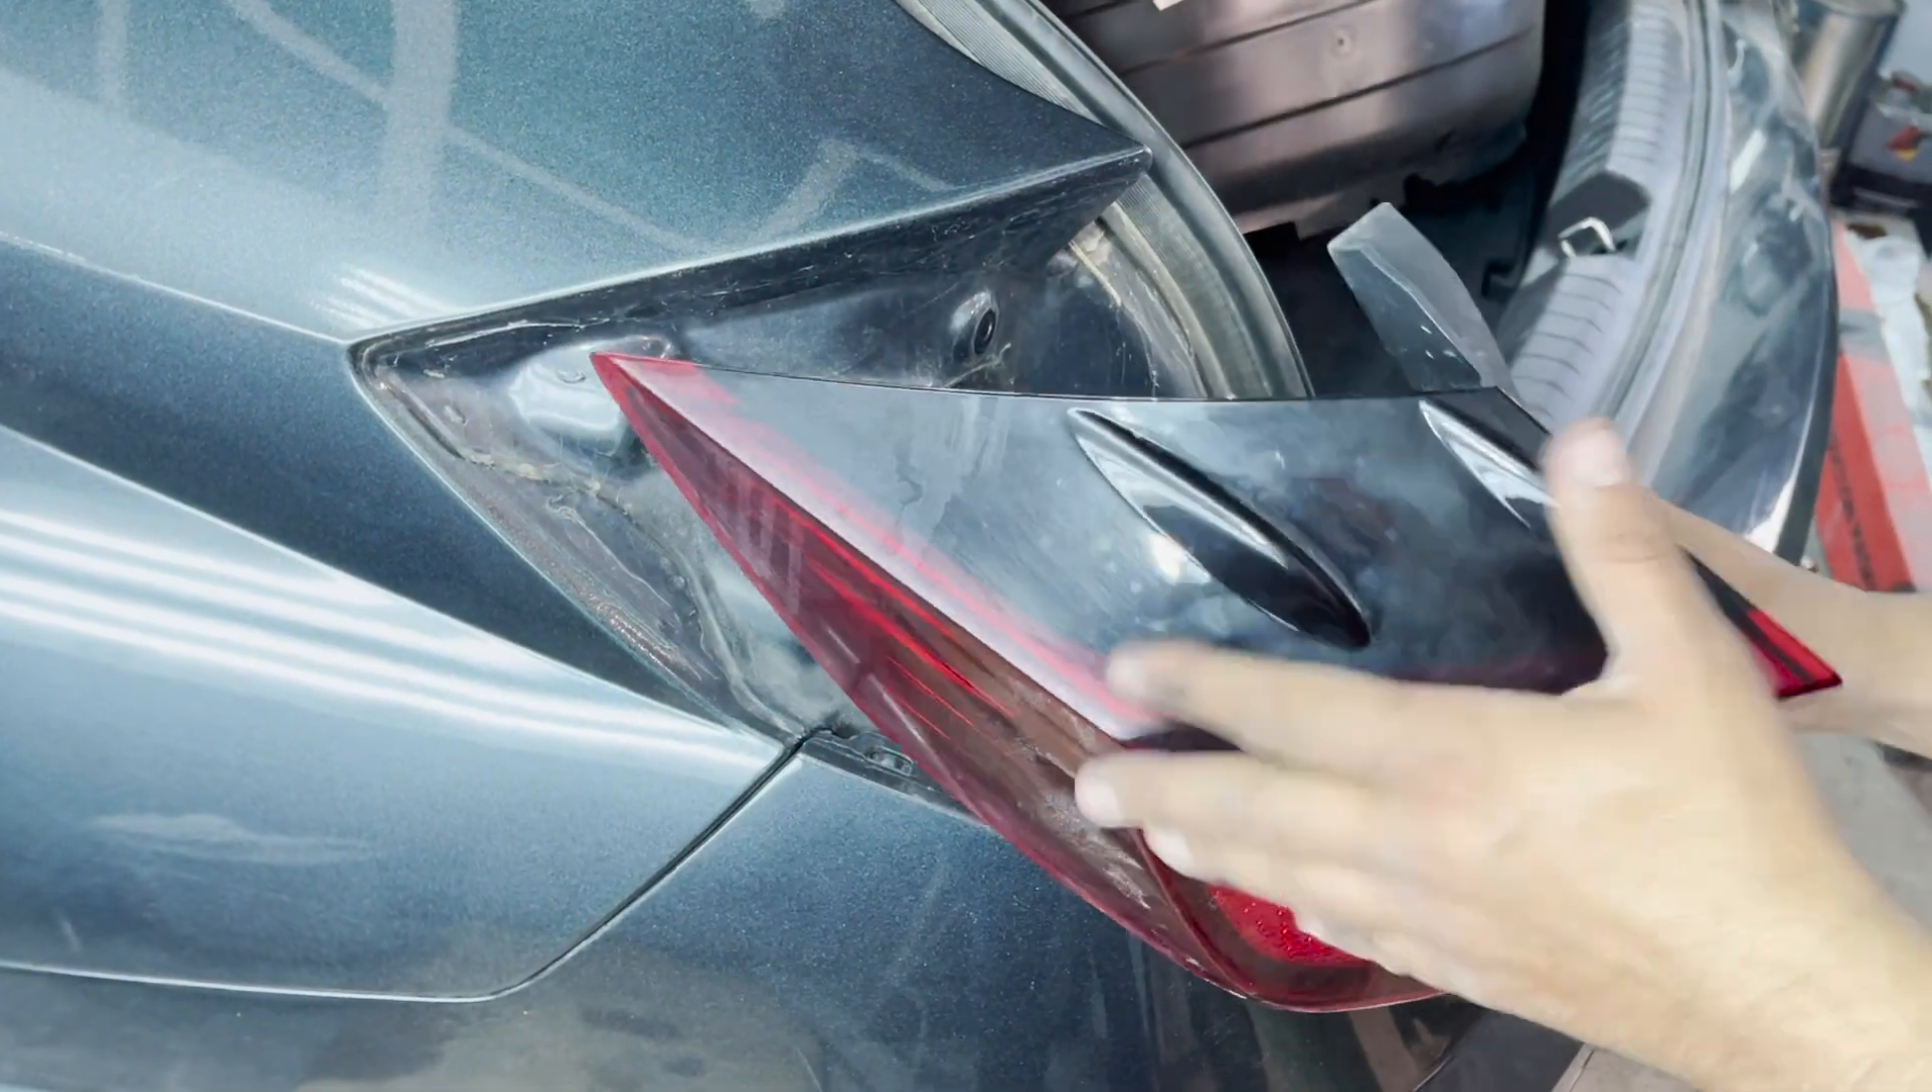Now, we will slightly pull out the tail lamp and notice there we ended up taking out the tail lamp completely.